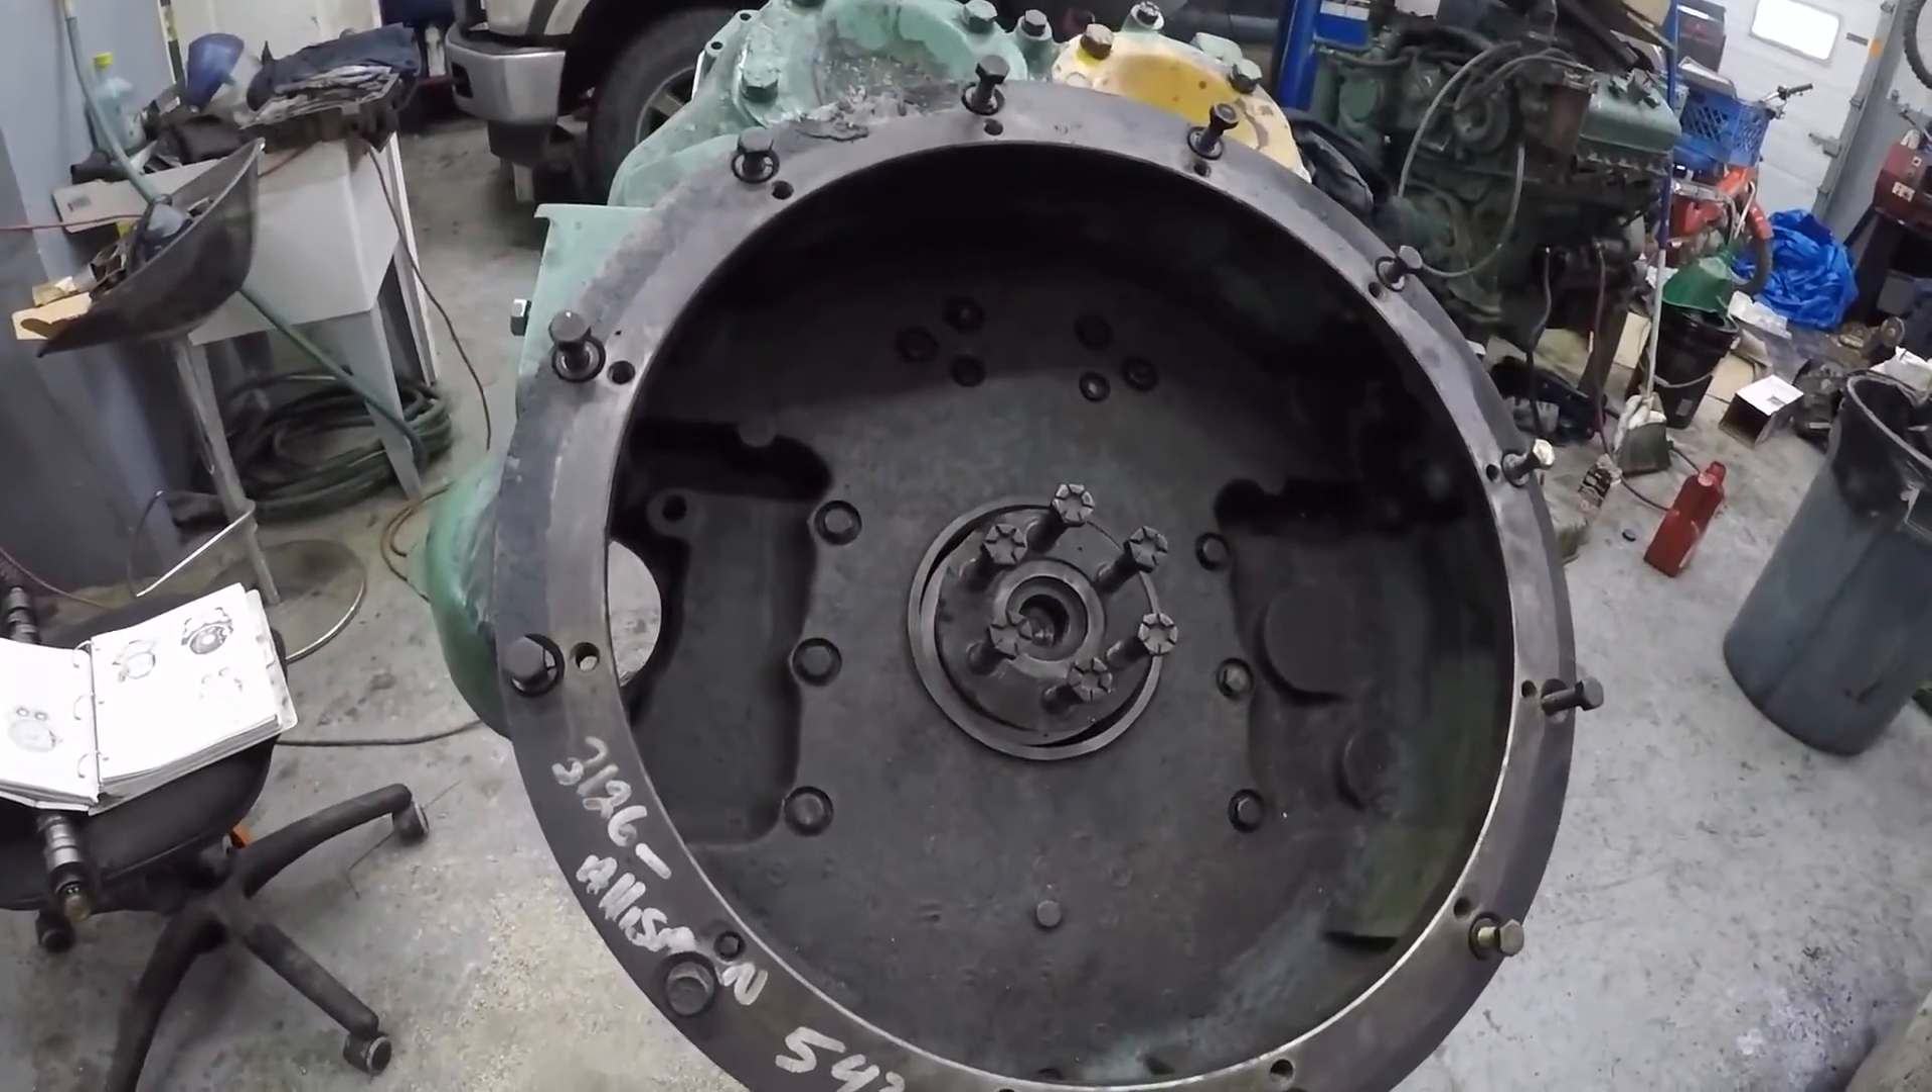So there you have it guys, that's the housing on.